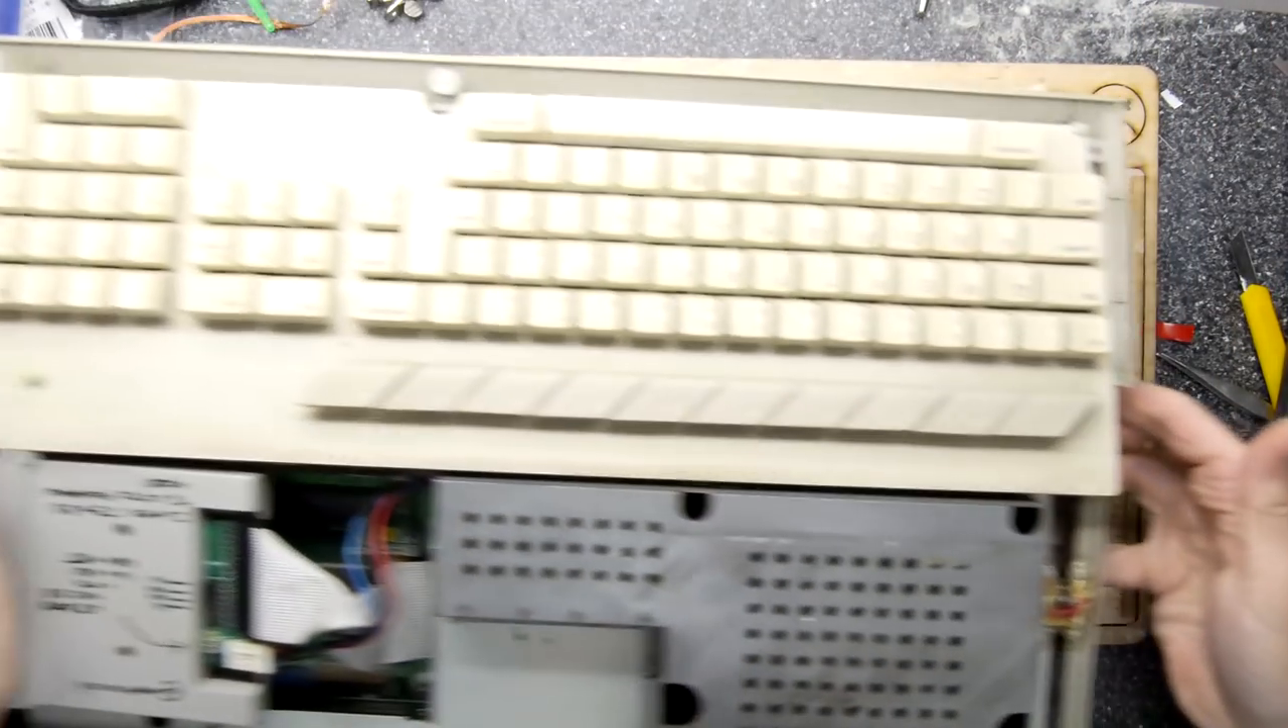The only thing that's left for us to do now though is really just put the case back on and uh actually see if the bloody thing works or if i've killed my beloved atari st.